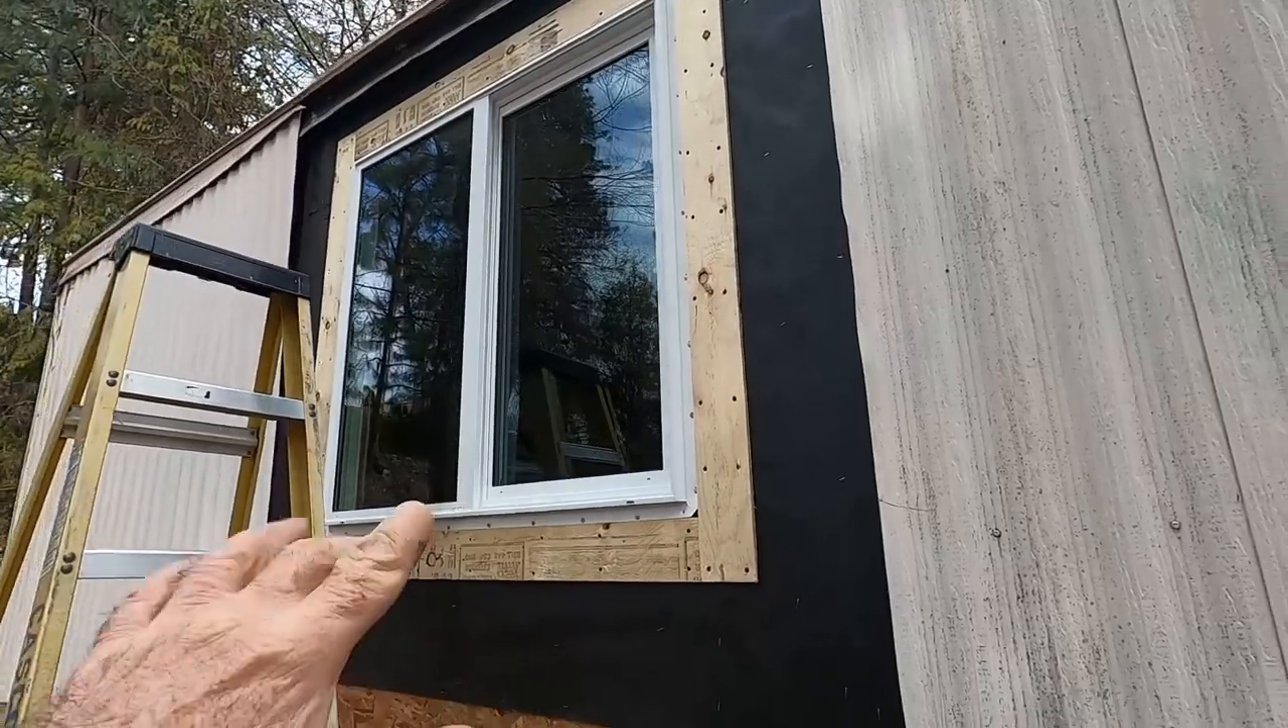All right so I've got my uh my shim board all nailed on now and so I'm ready to start applying my trim.